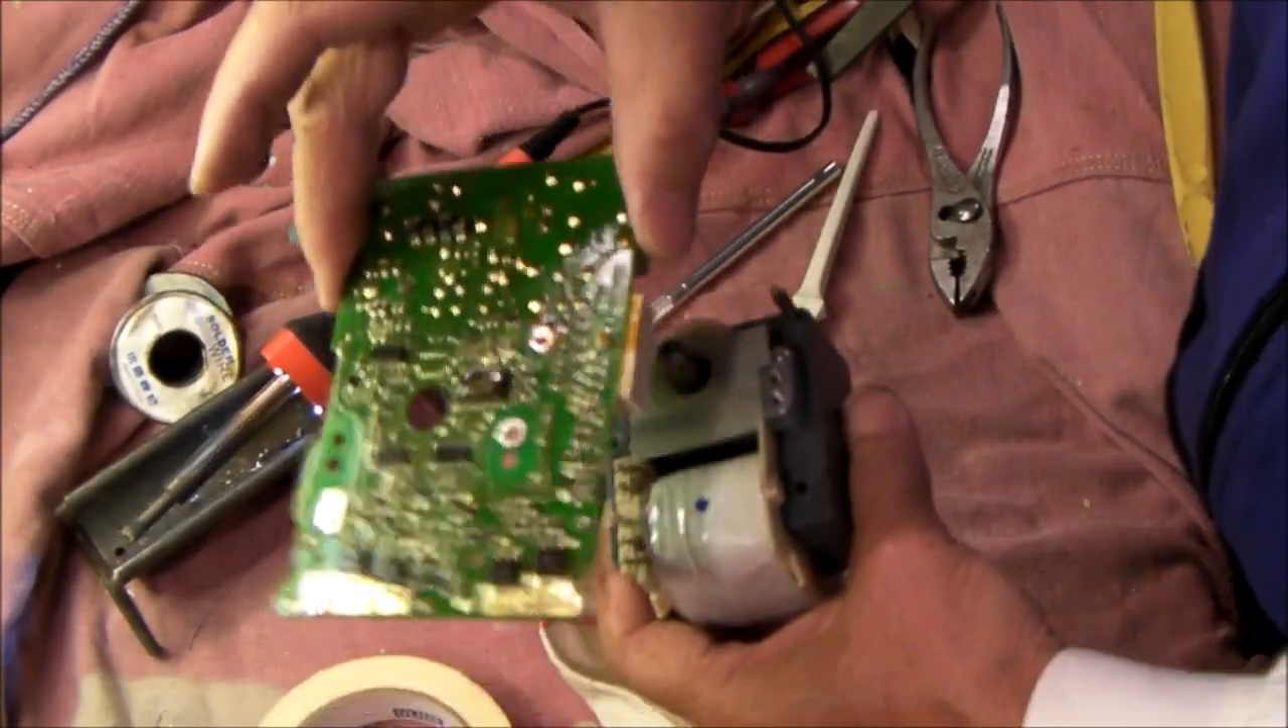You can see here I've got the board off.